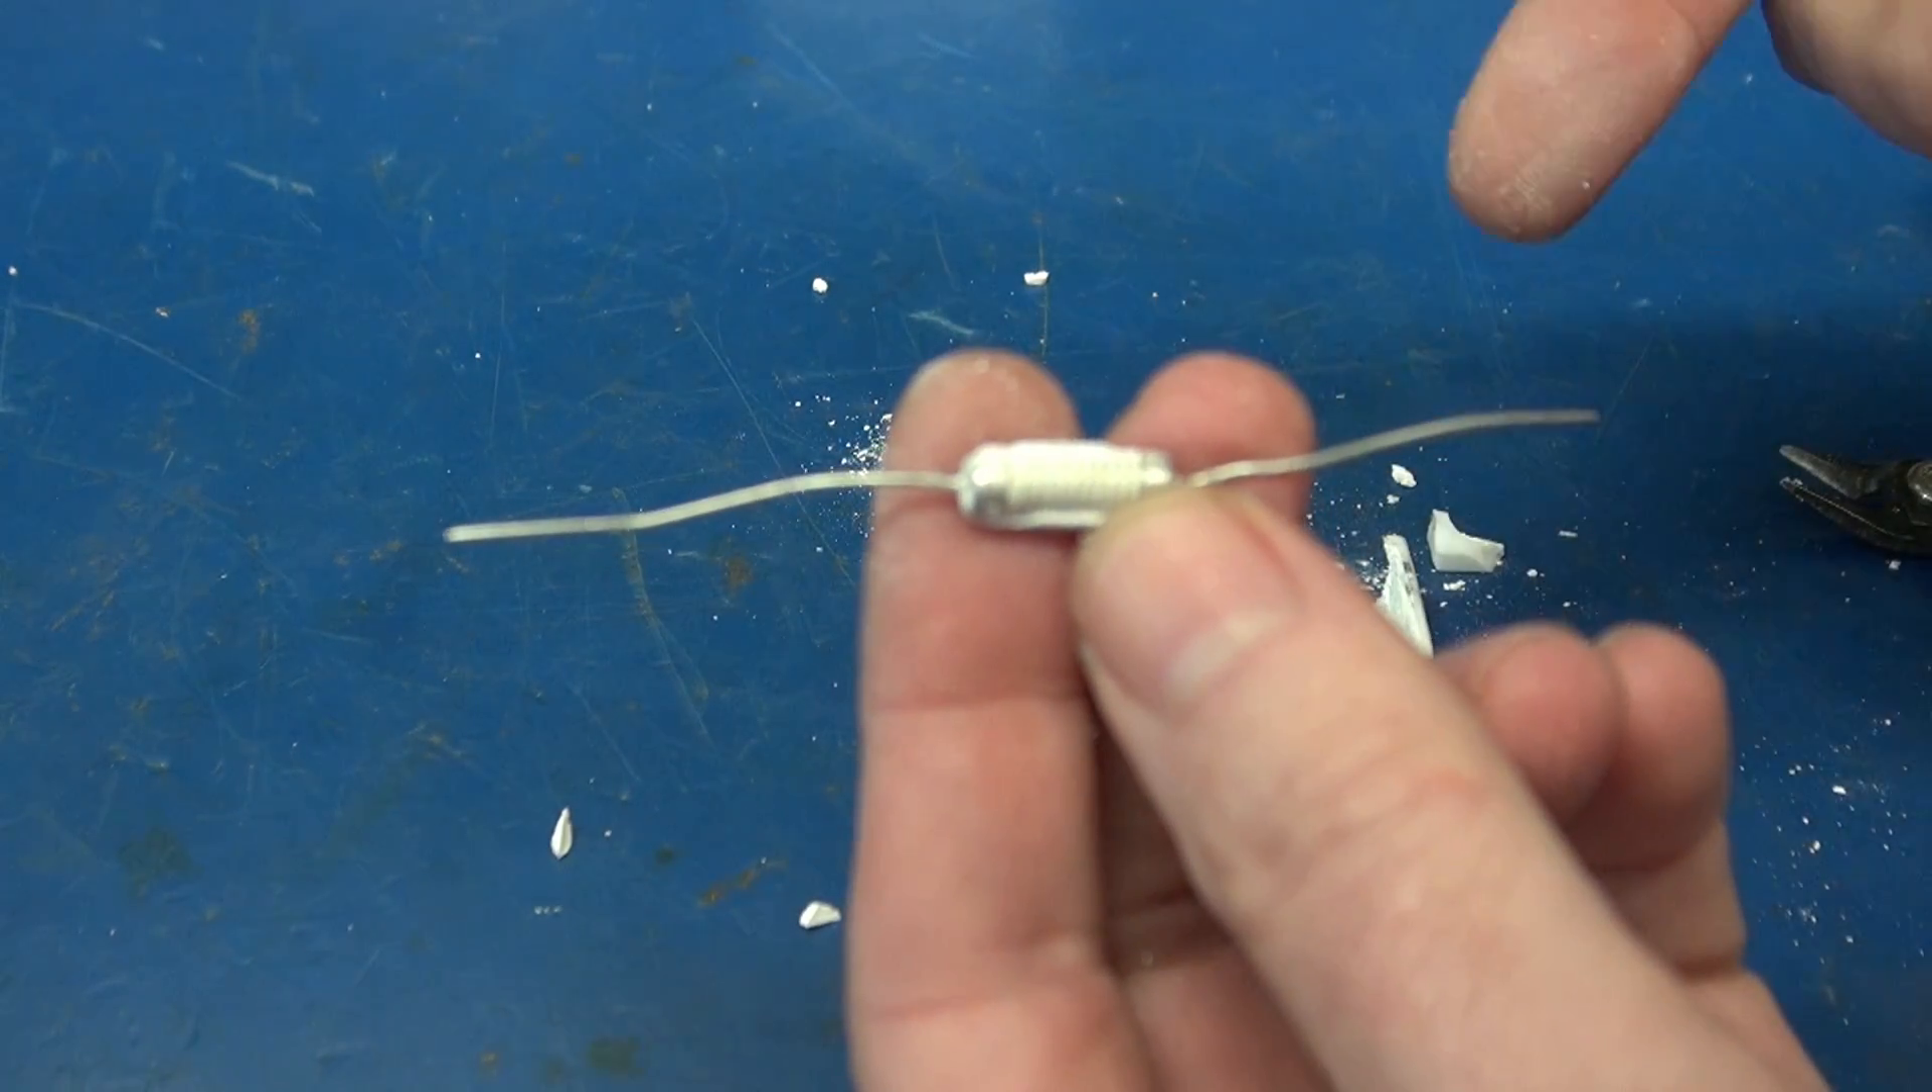So I've got the wire wound element removed.